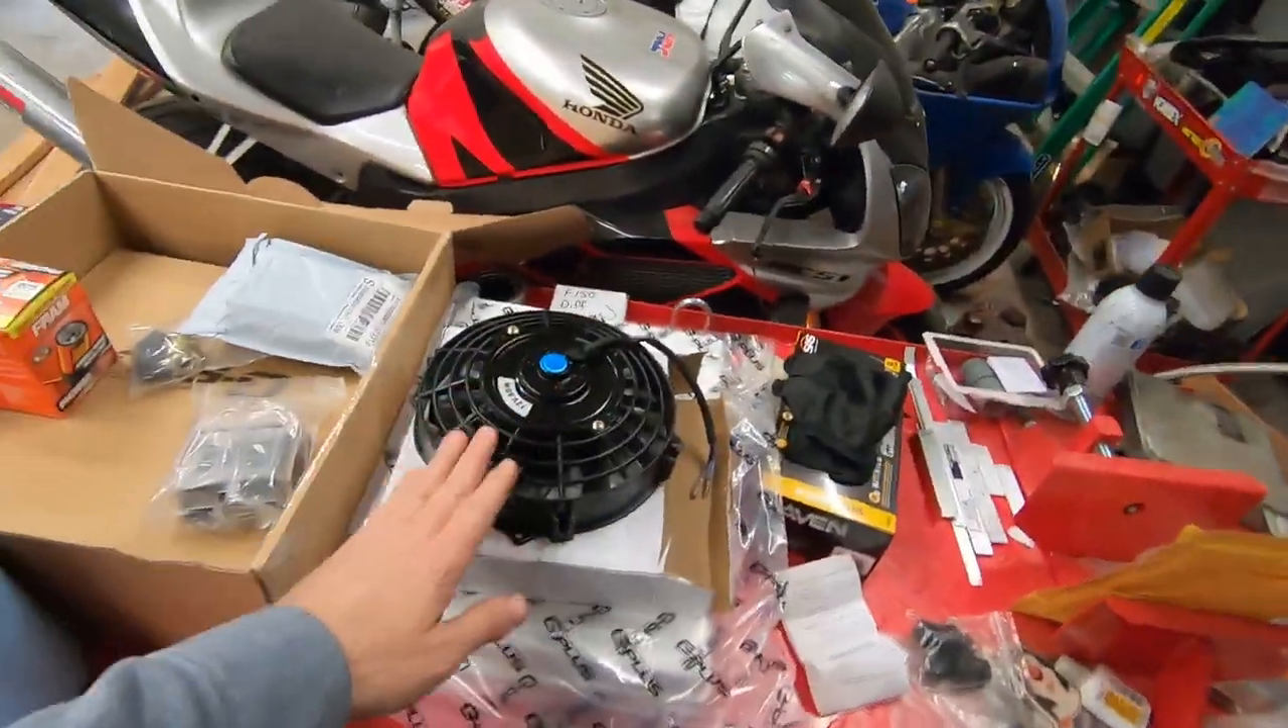Now you might notice i didn't install this electronic fan for the oil cooler yet.